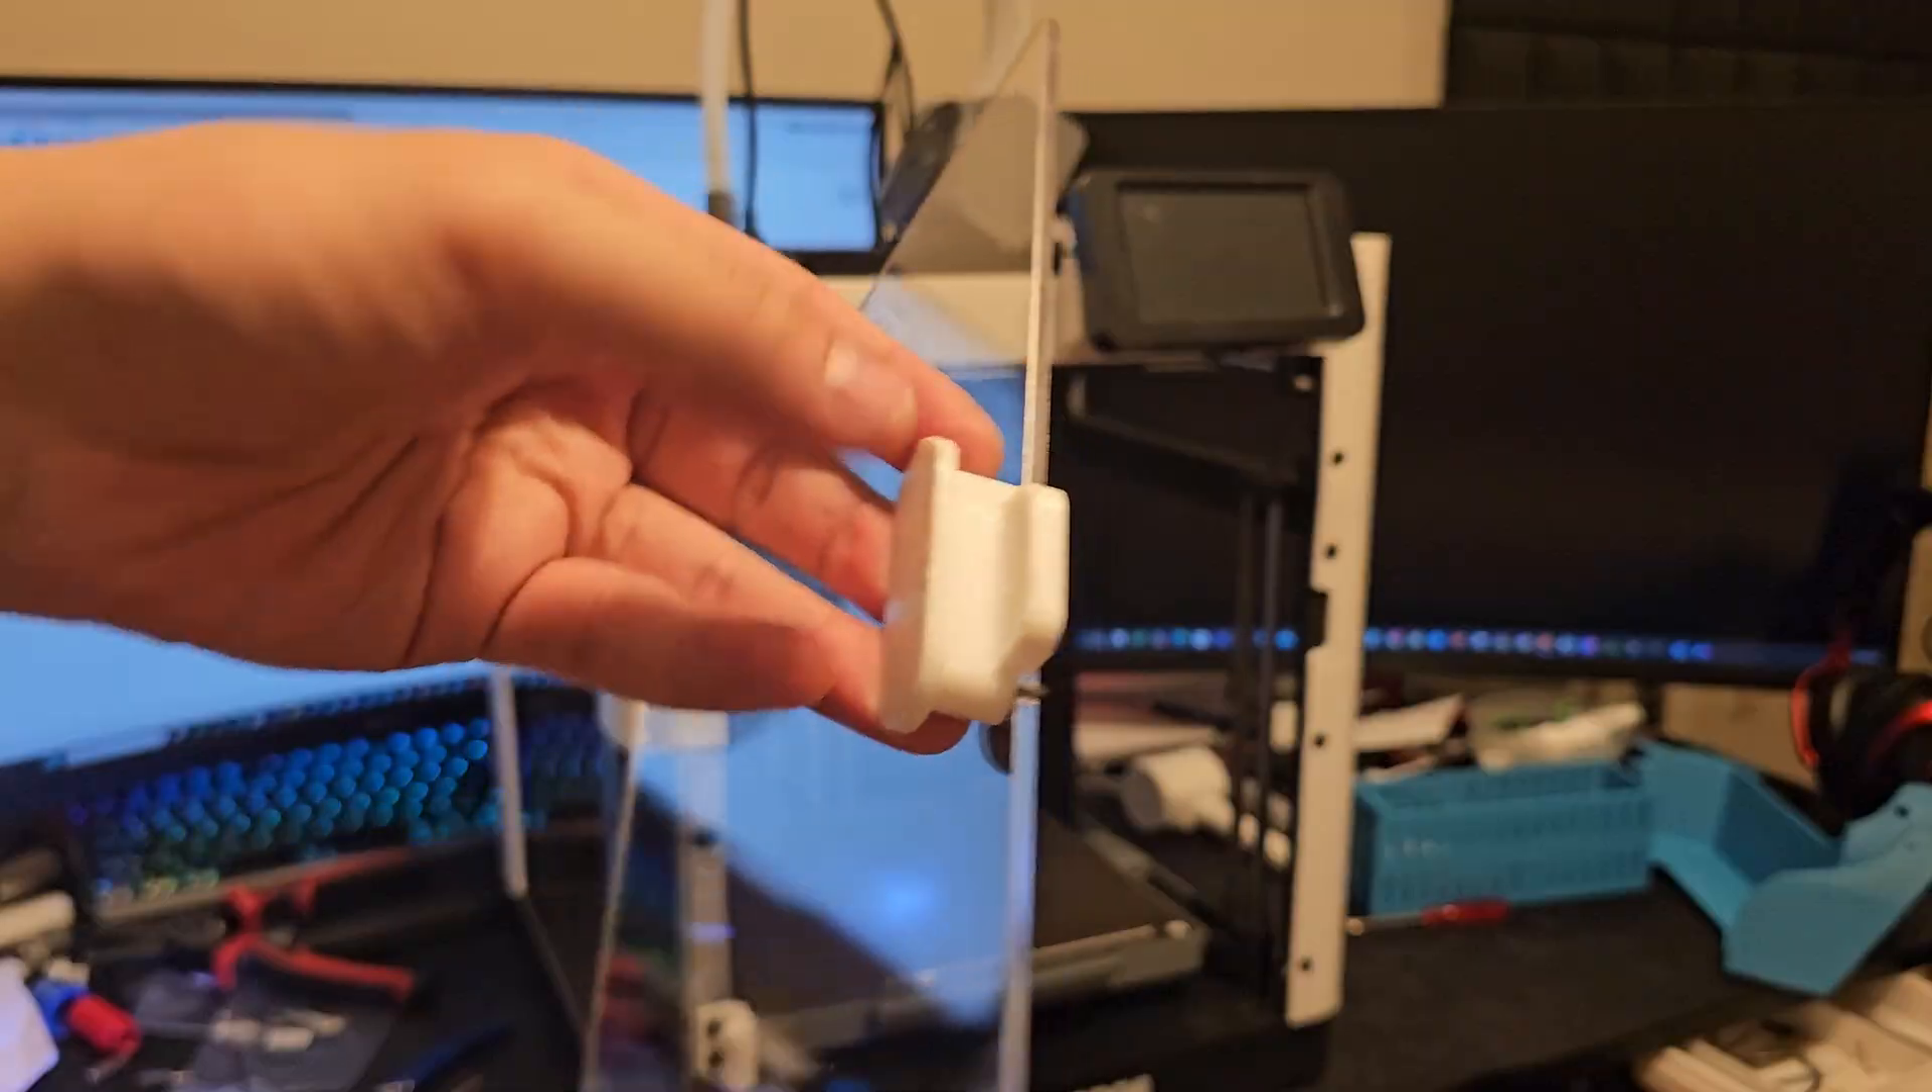I got the door handle installed right here.